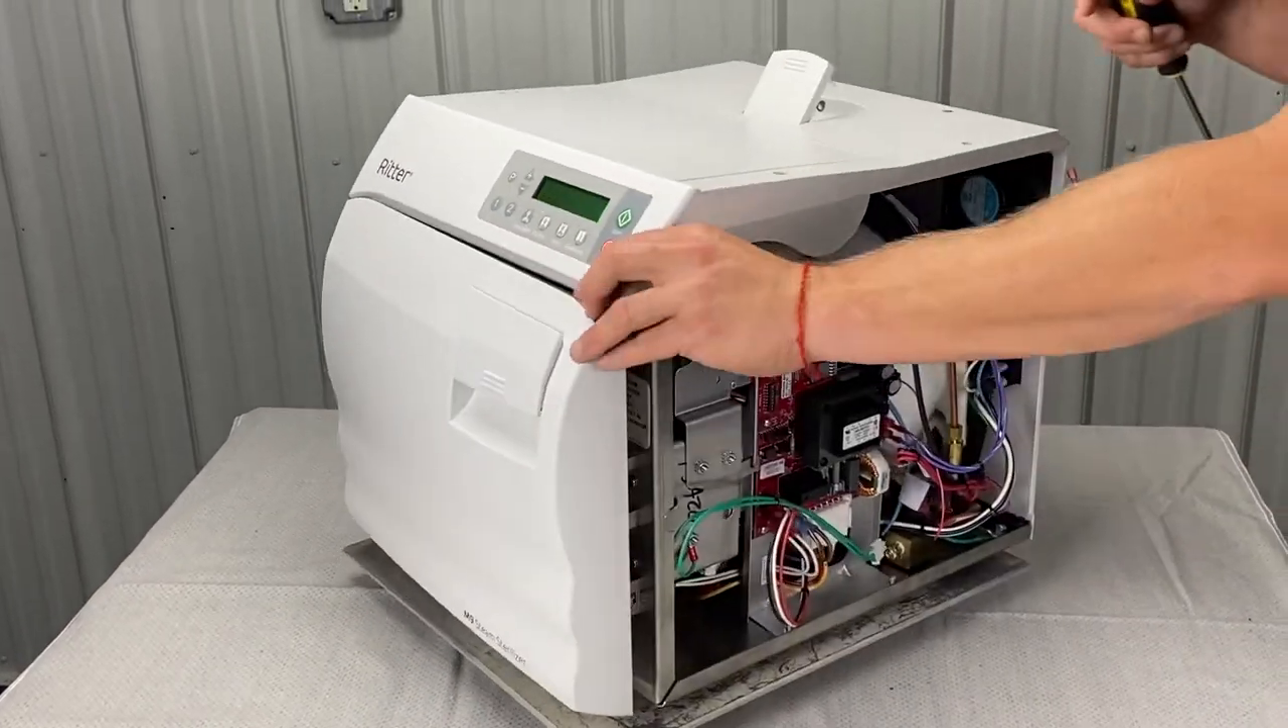Okay, so now we got the front and the top on.